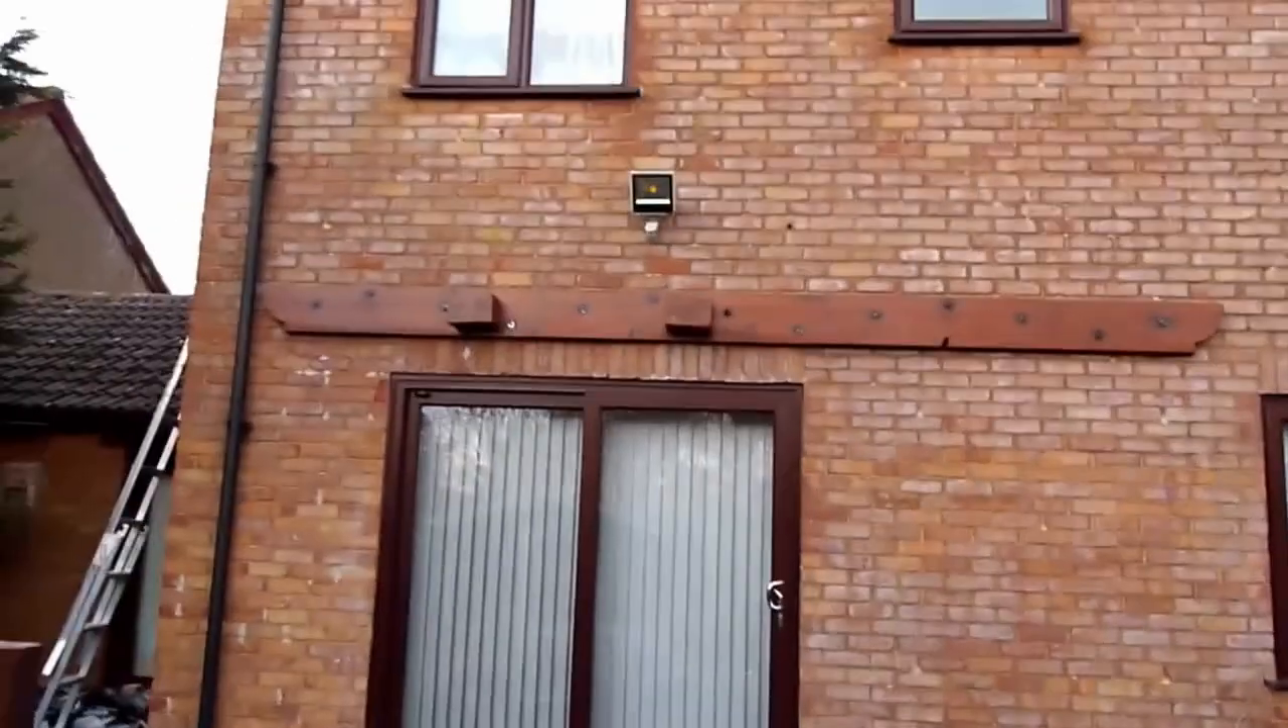So, that's the first piece of the girder attached onto the wall. And it looks really nice now.